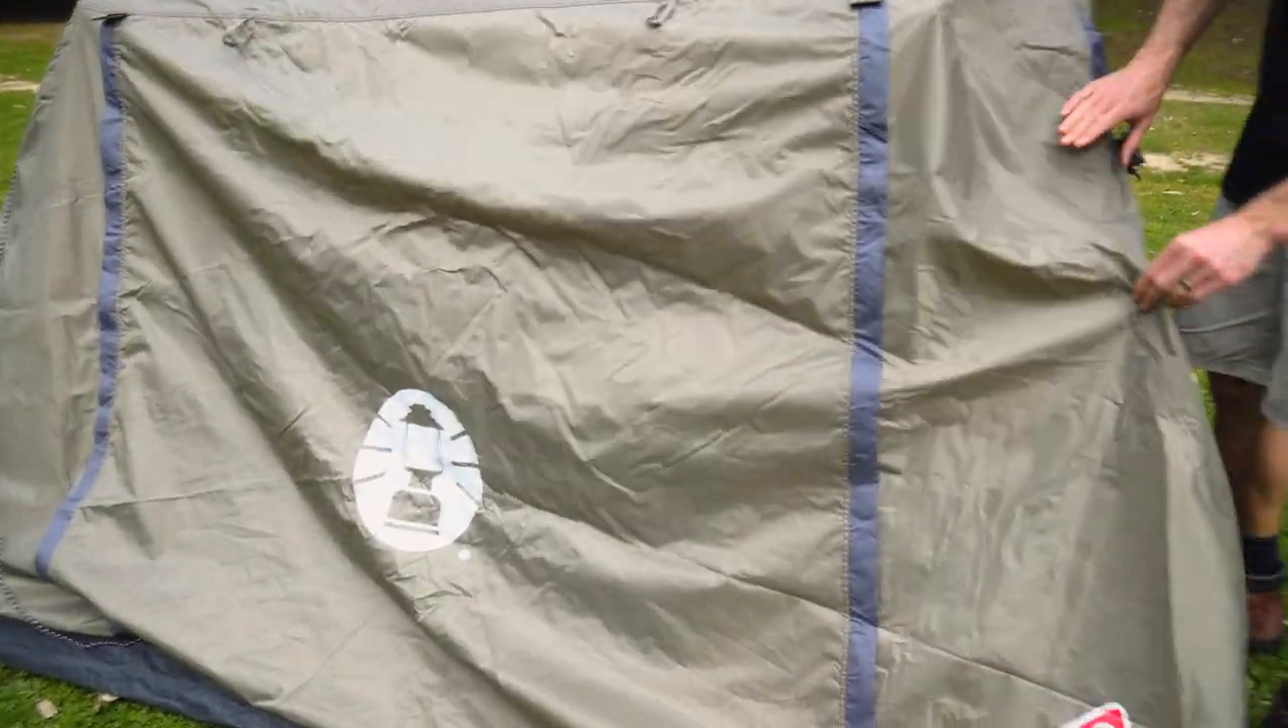Okay, so I've got the fly just sitting loosely in place.